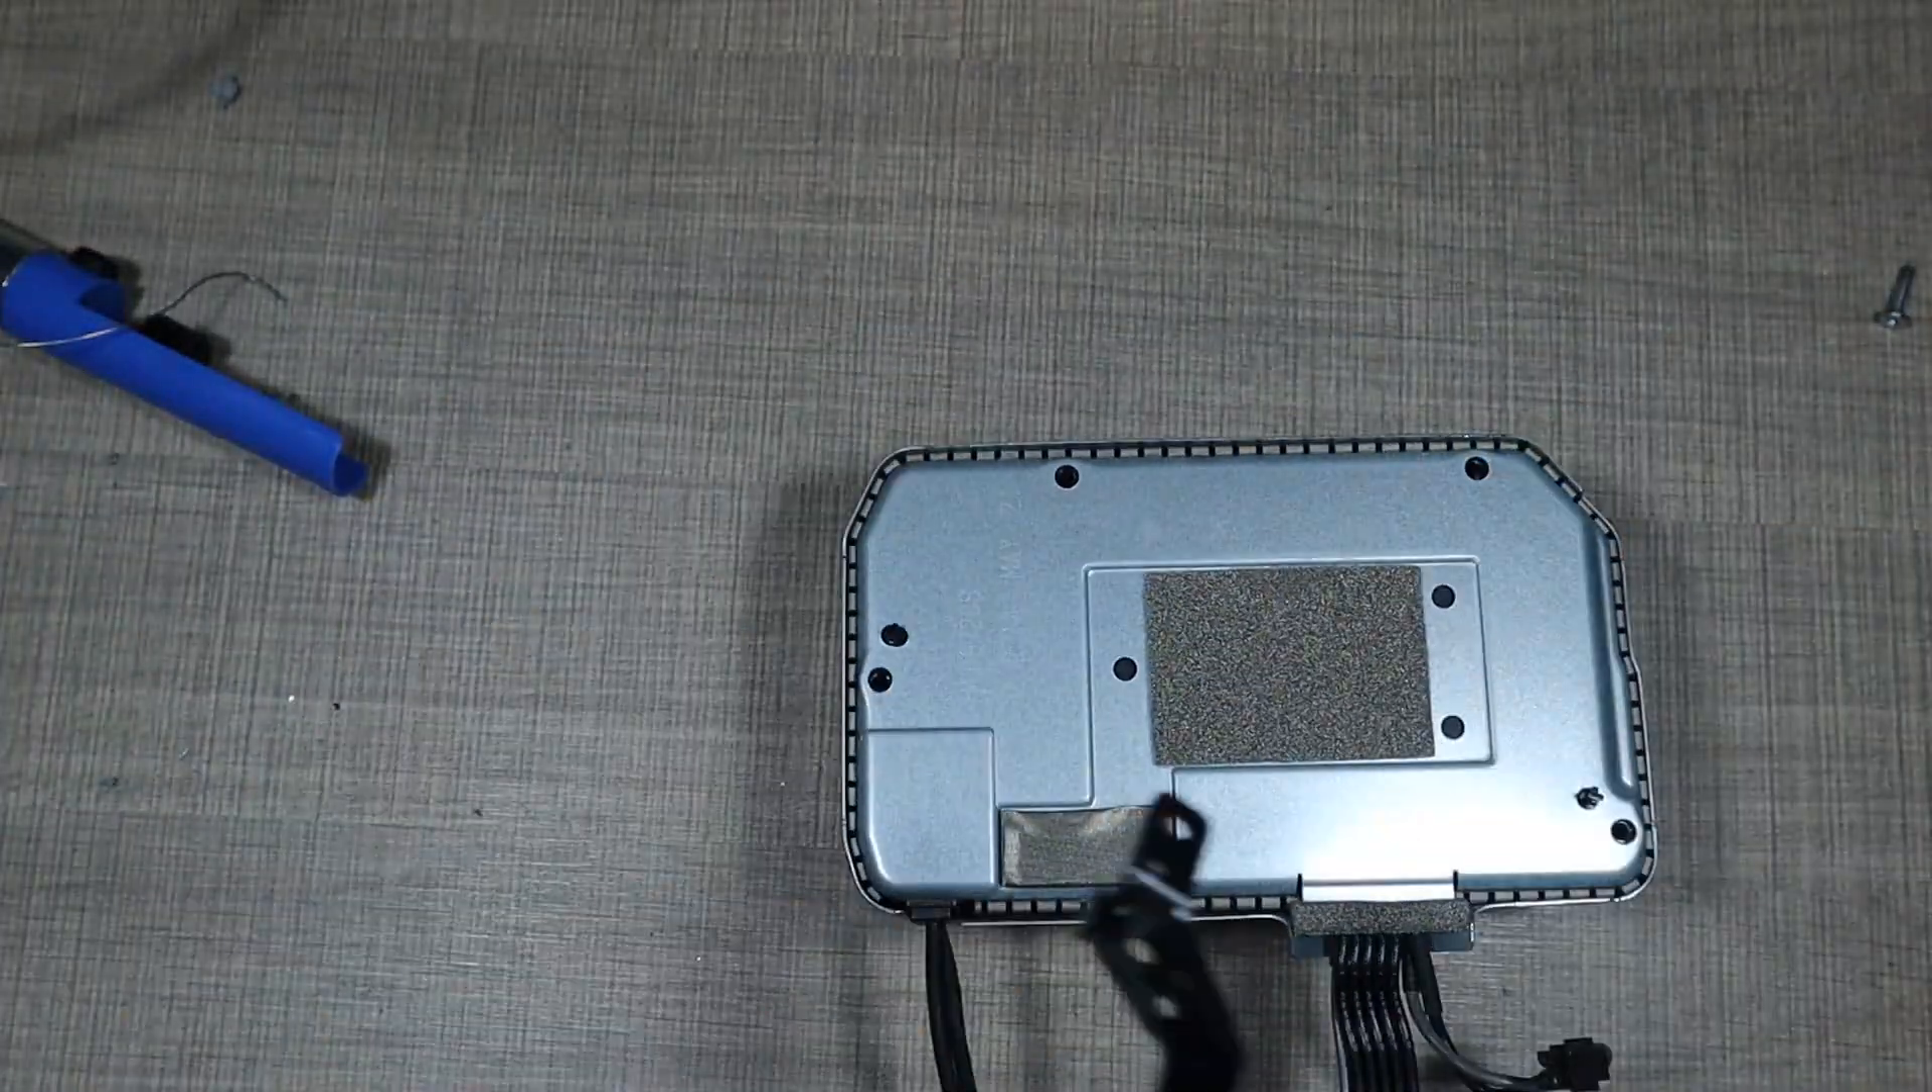And after the plastic was closed, I also returned the metal cover and continued in reinstalling all of the parts that I had to take out.